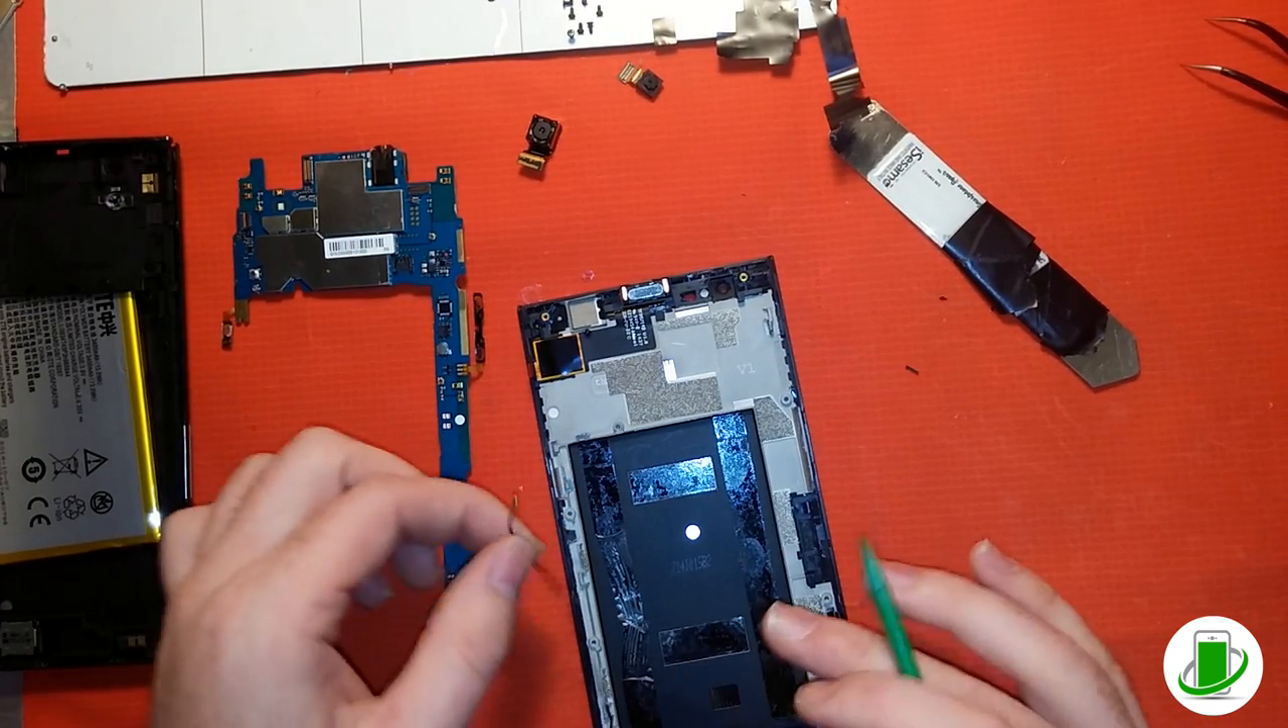Logic board is released took us a little bit of time there but we you know want to make sure we didn't break something.